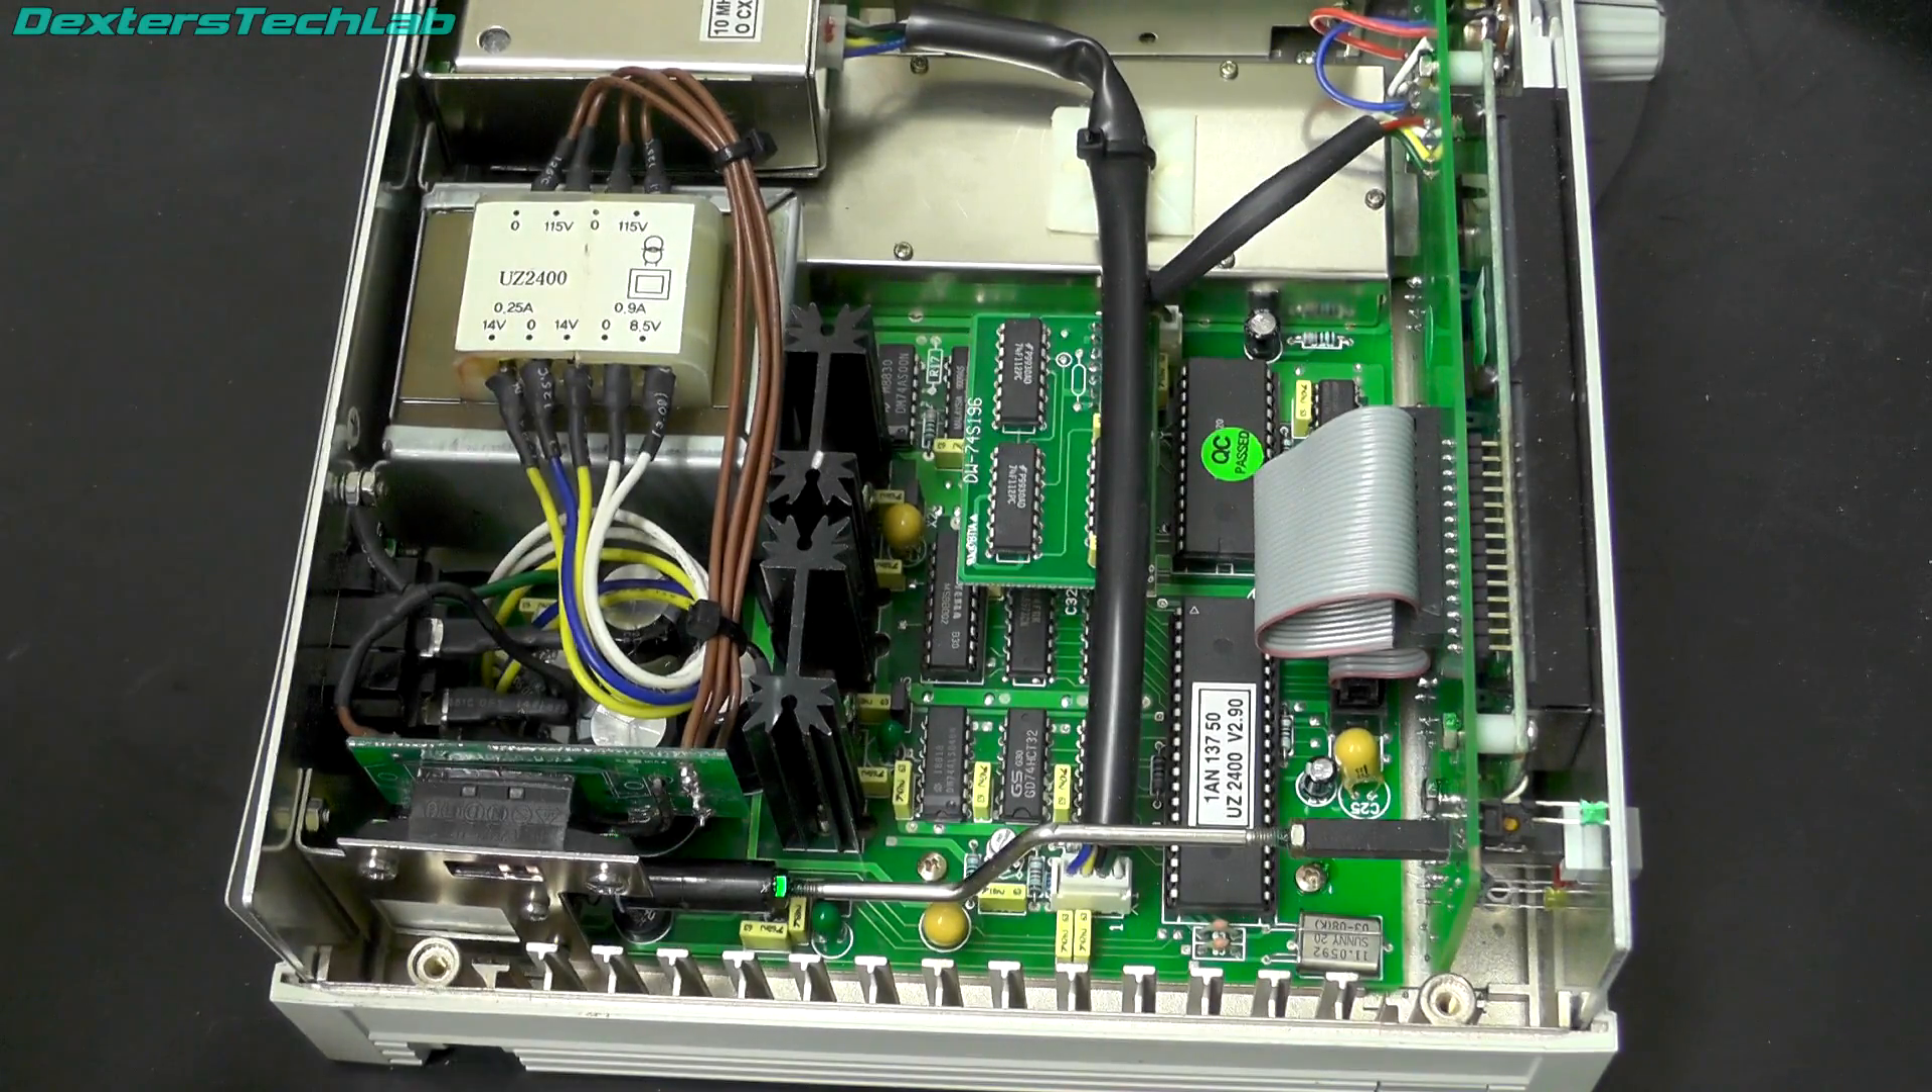Right so we've got the lid off.